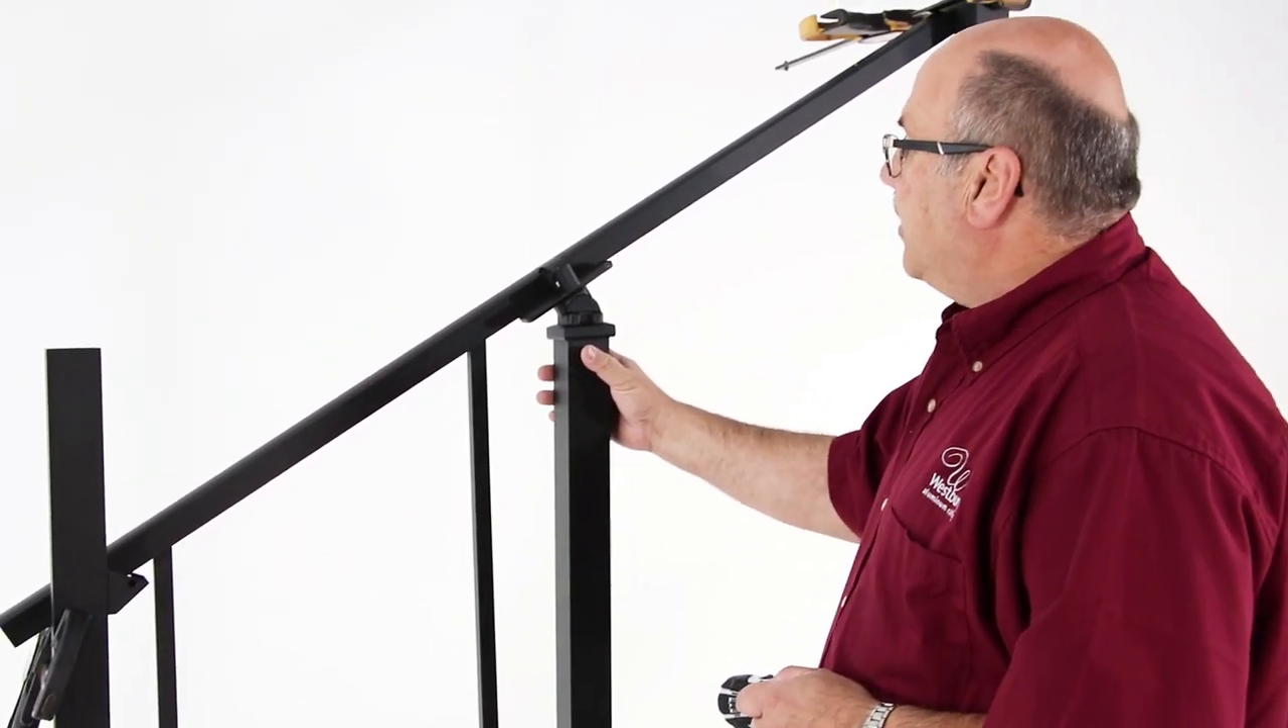I have reset and put my top rail apparatus back in place with the two balusters.